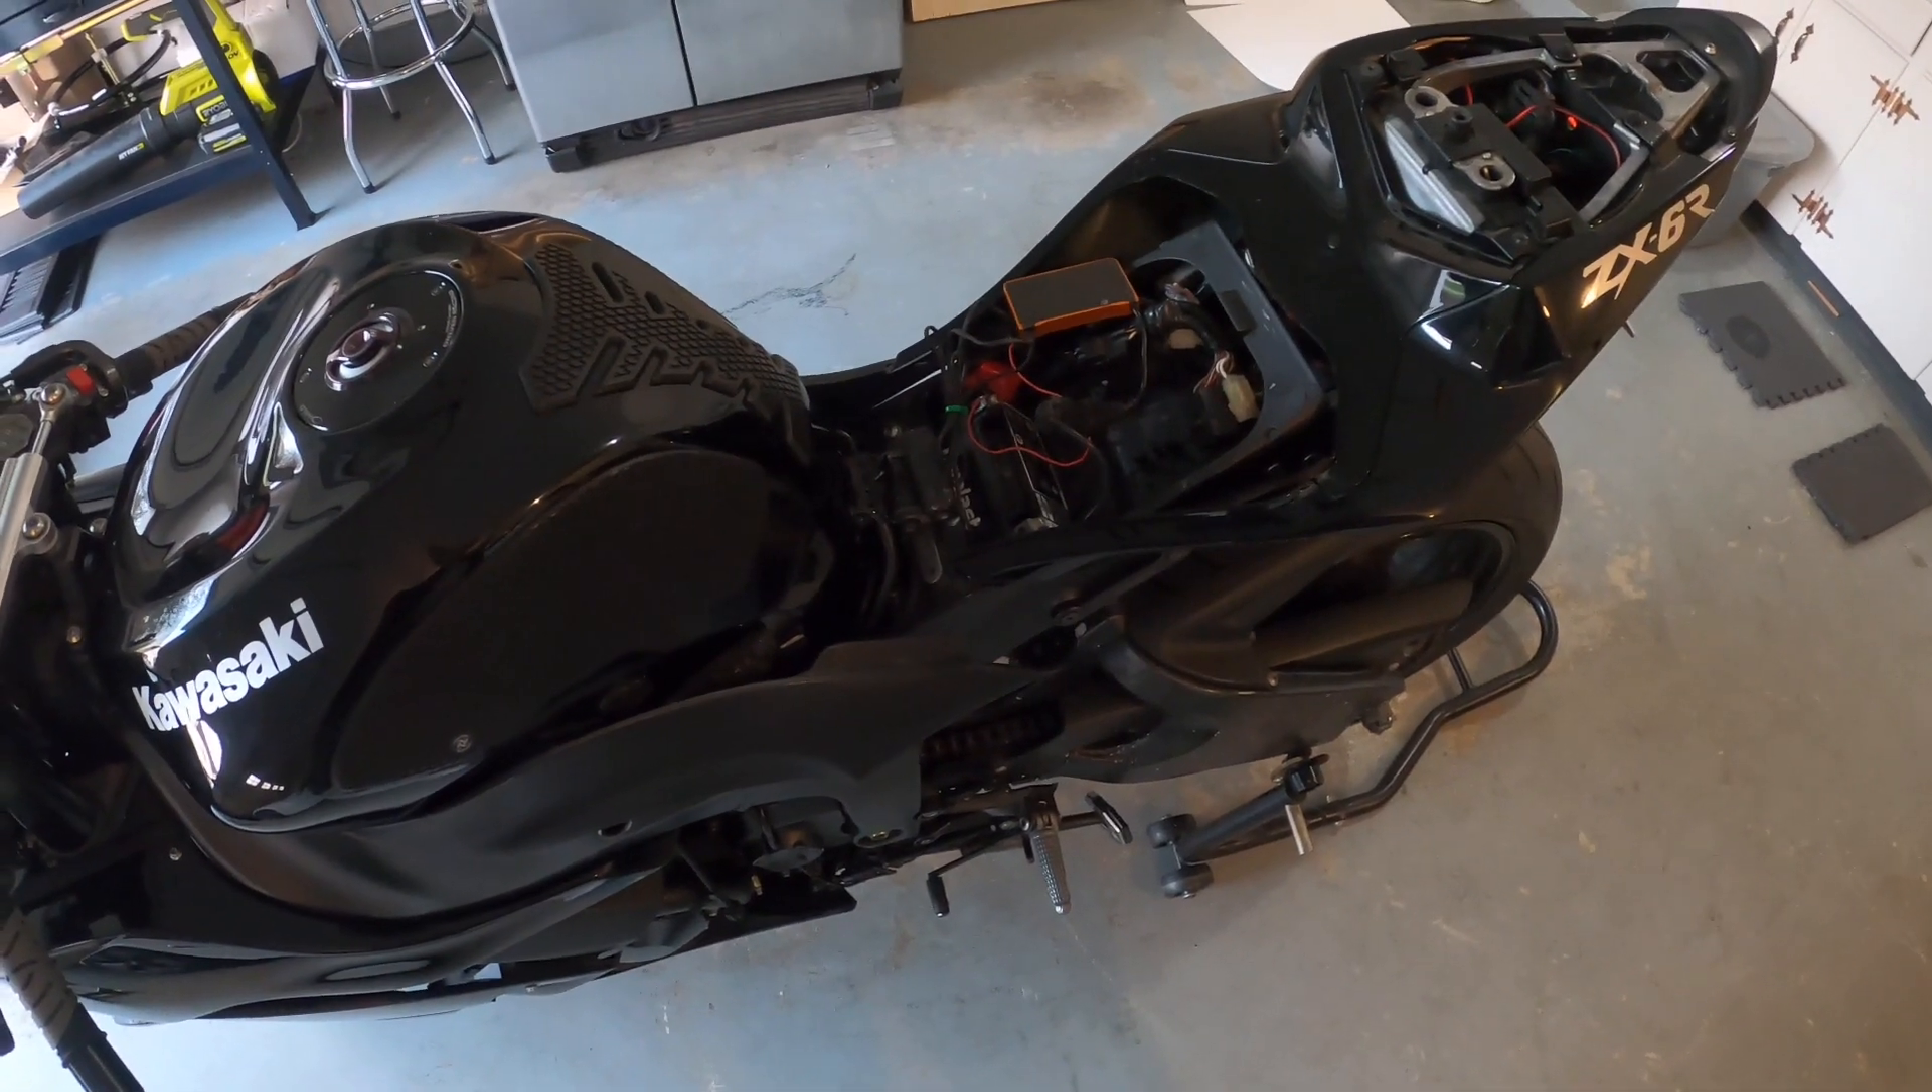I got everything buttoned up except for the seat and the side trim pieces.